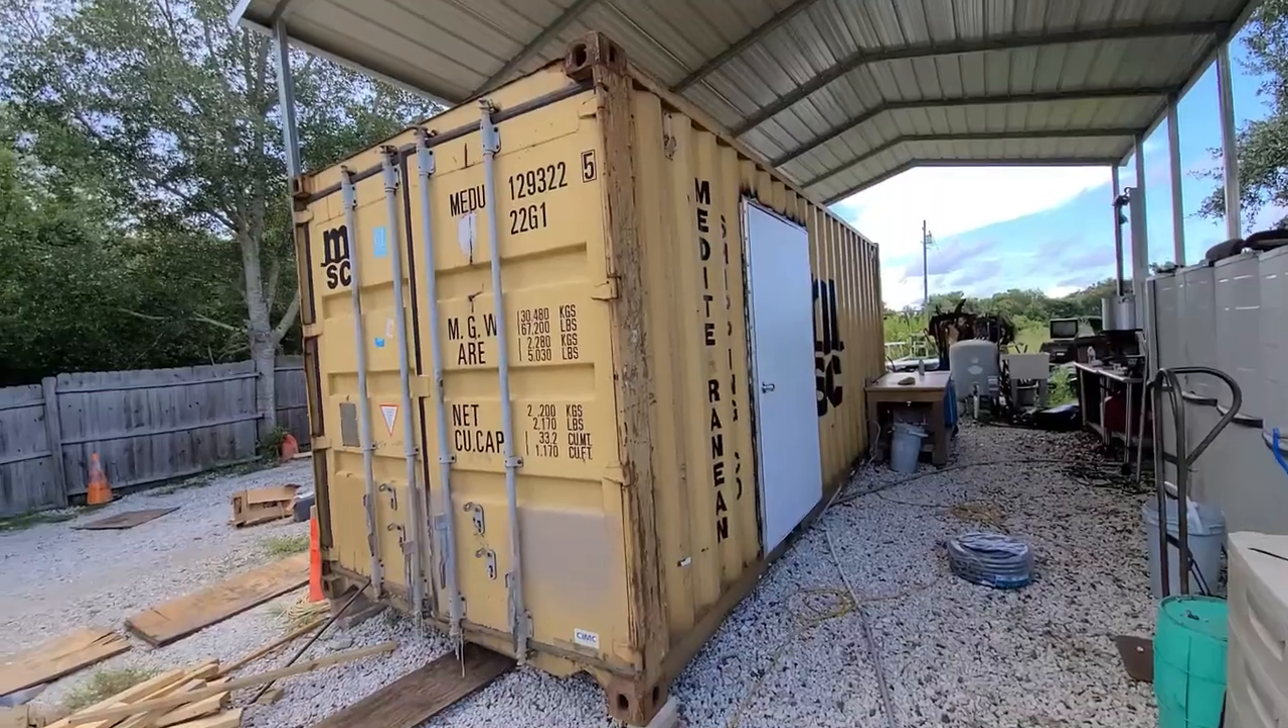We got a nice four foot door finally installed.